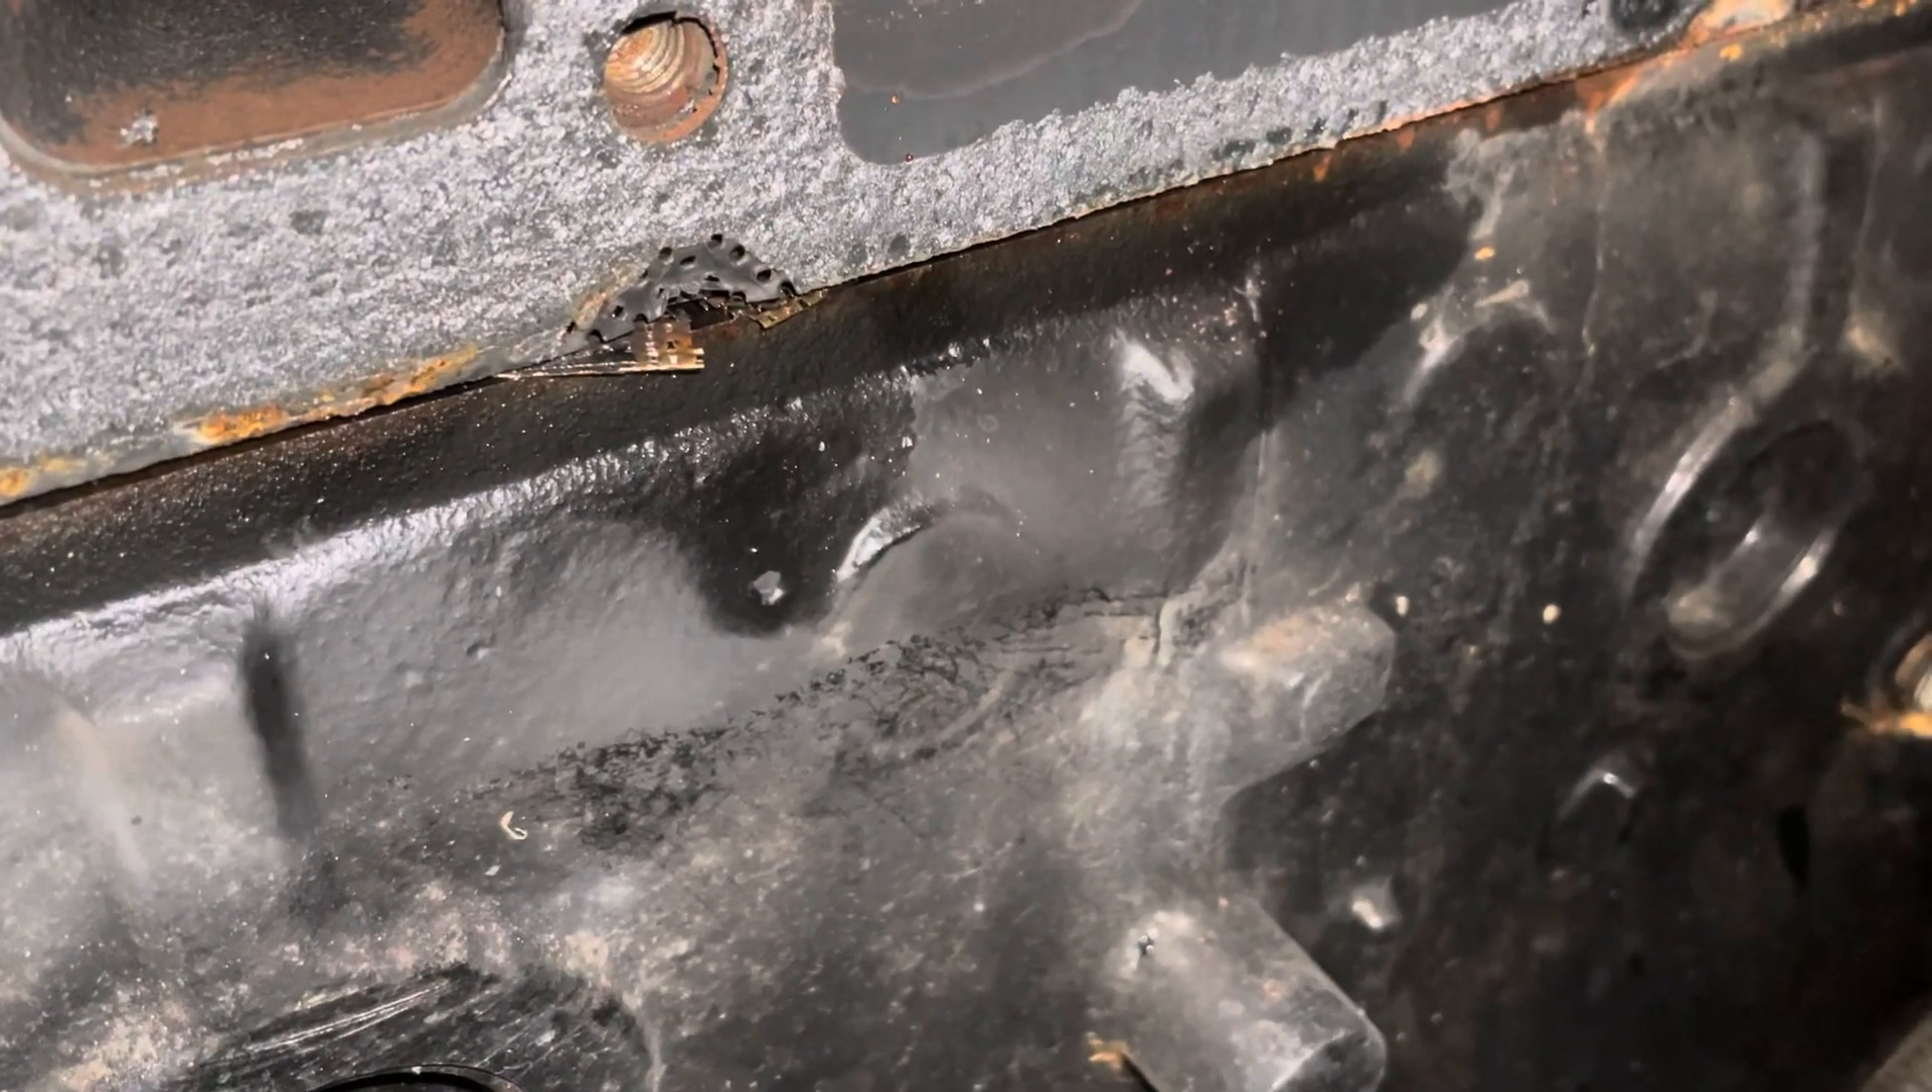Right there is a blown head gasket right there you see the gasket has been pushed out from between the head and the block right there.